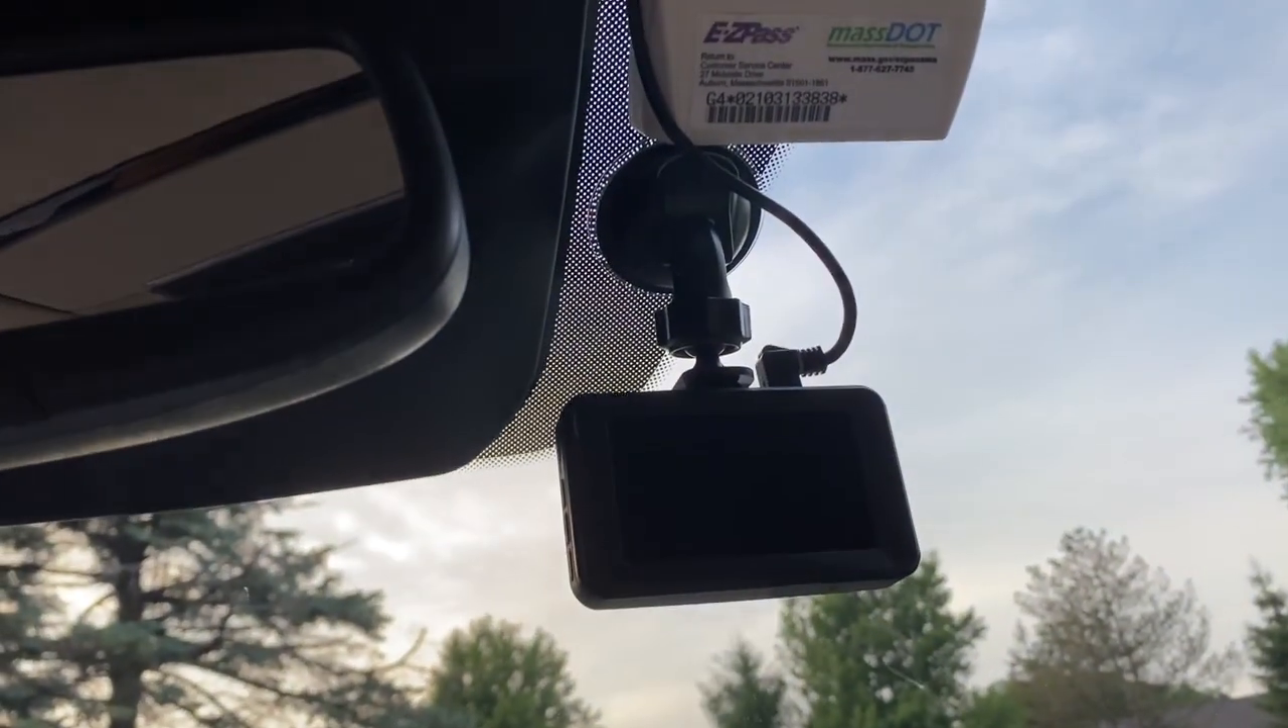So once I did that, I ran the wire up through the top and I connected it to my dash cam here on the right side.